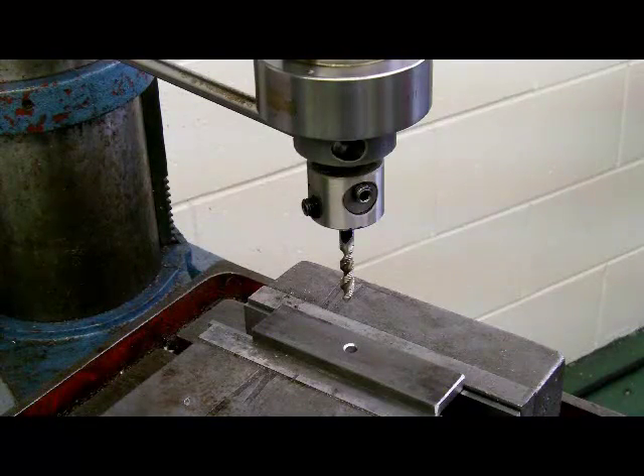We now have the power tapping attachment set up in the drill press and we have the work held in the vise and we'll start to tap it.